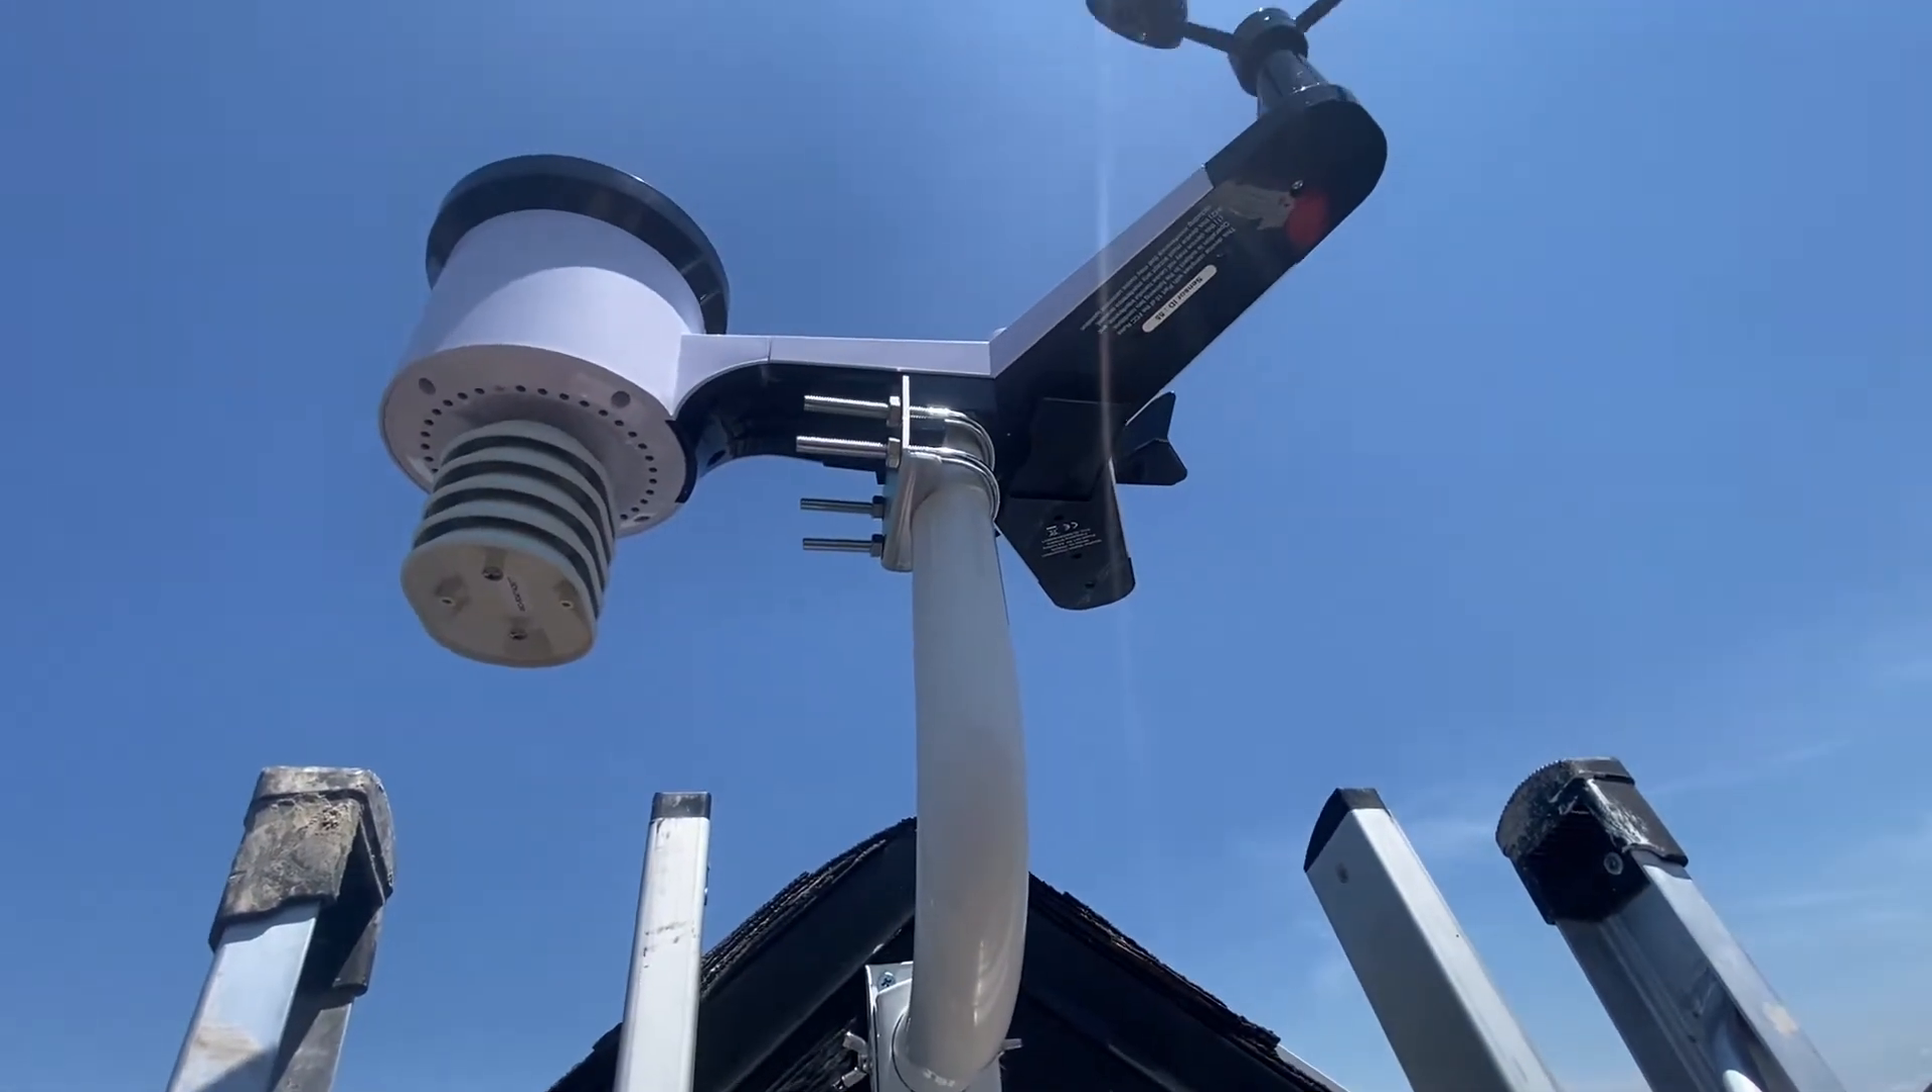And here is the final product. Completely mounted on the shed.